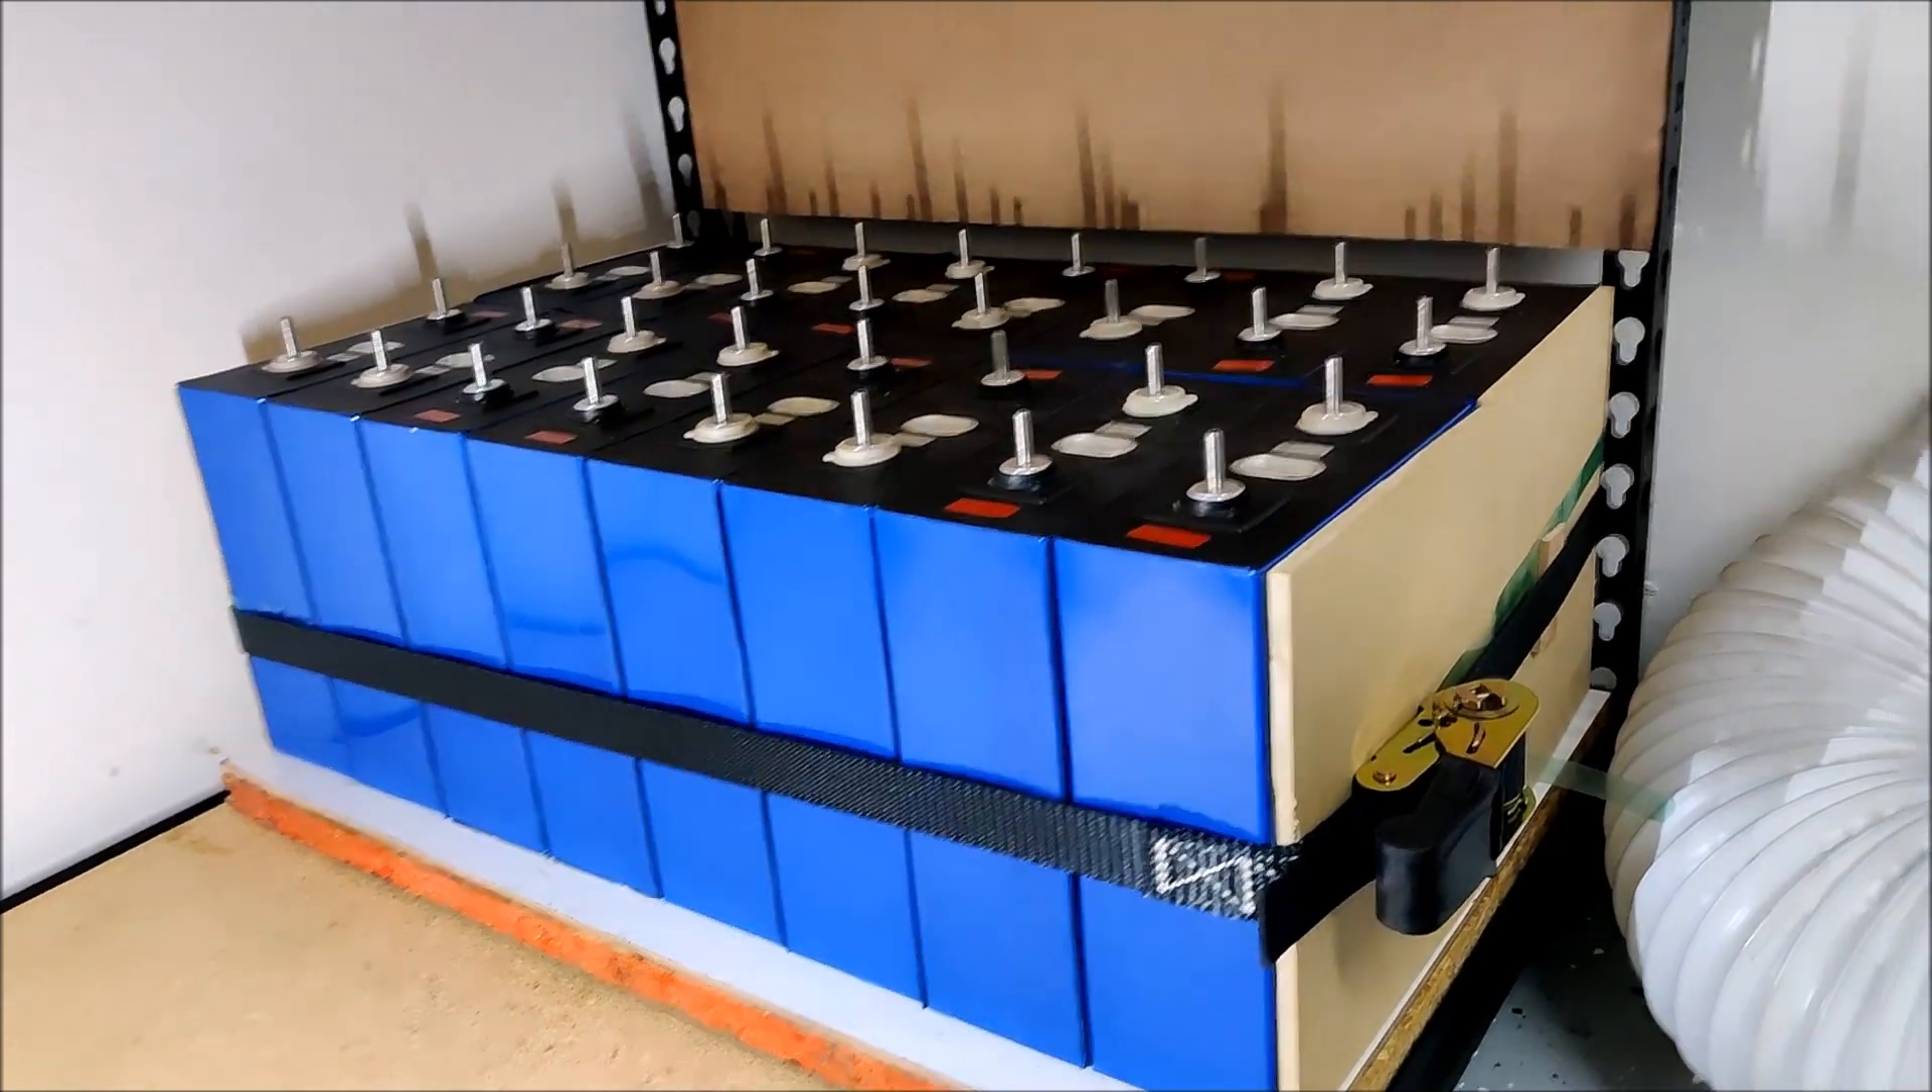Overall I am actually now pretty happy with how the strapping and the batteries have fitted.